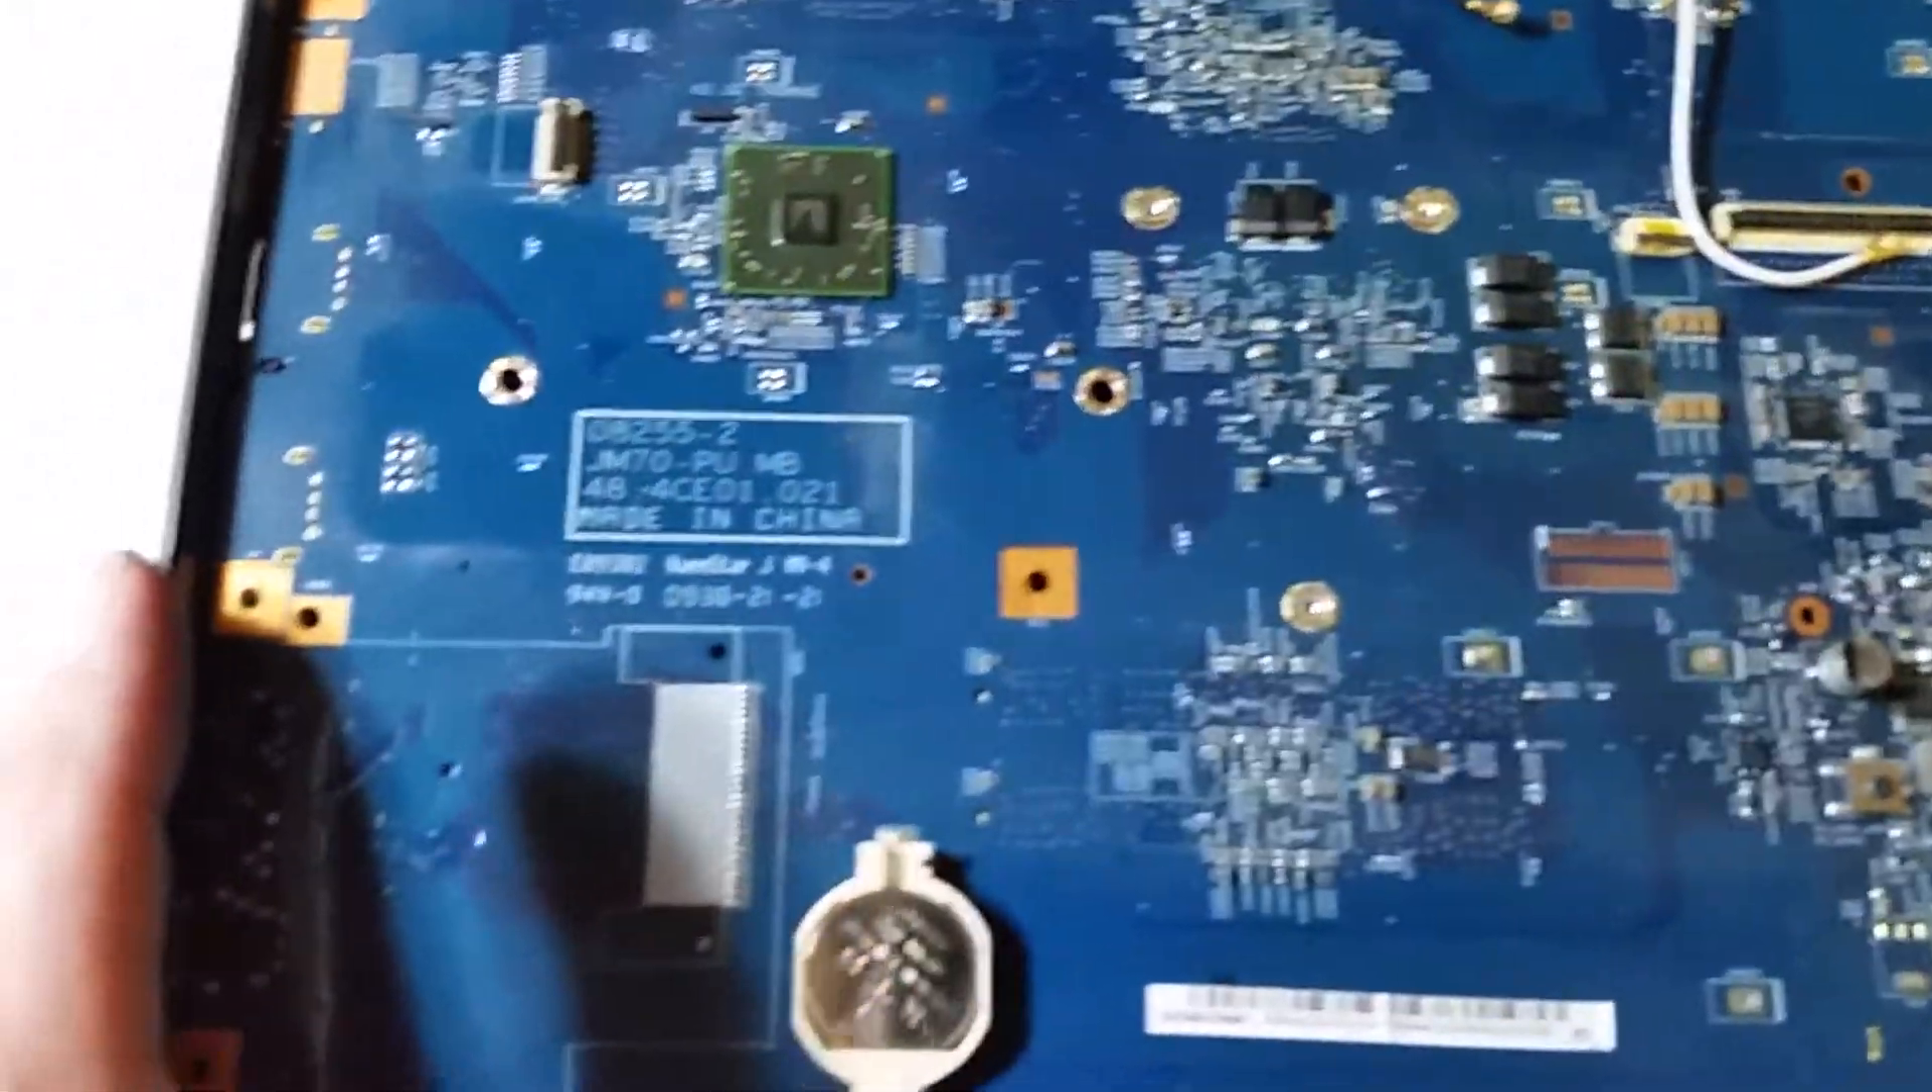So I'm still not to where I need to be. I've still got to pull the motherboard.